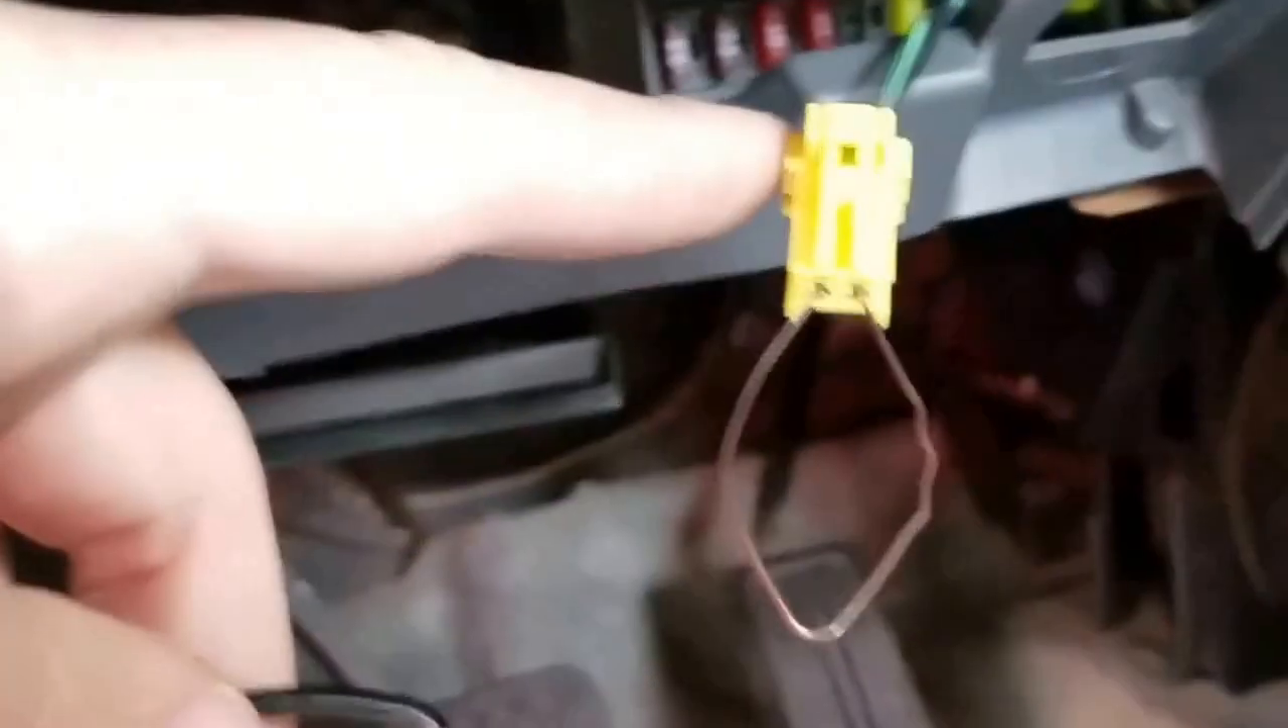Okay, so we've got our bobby pin in the connector now.